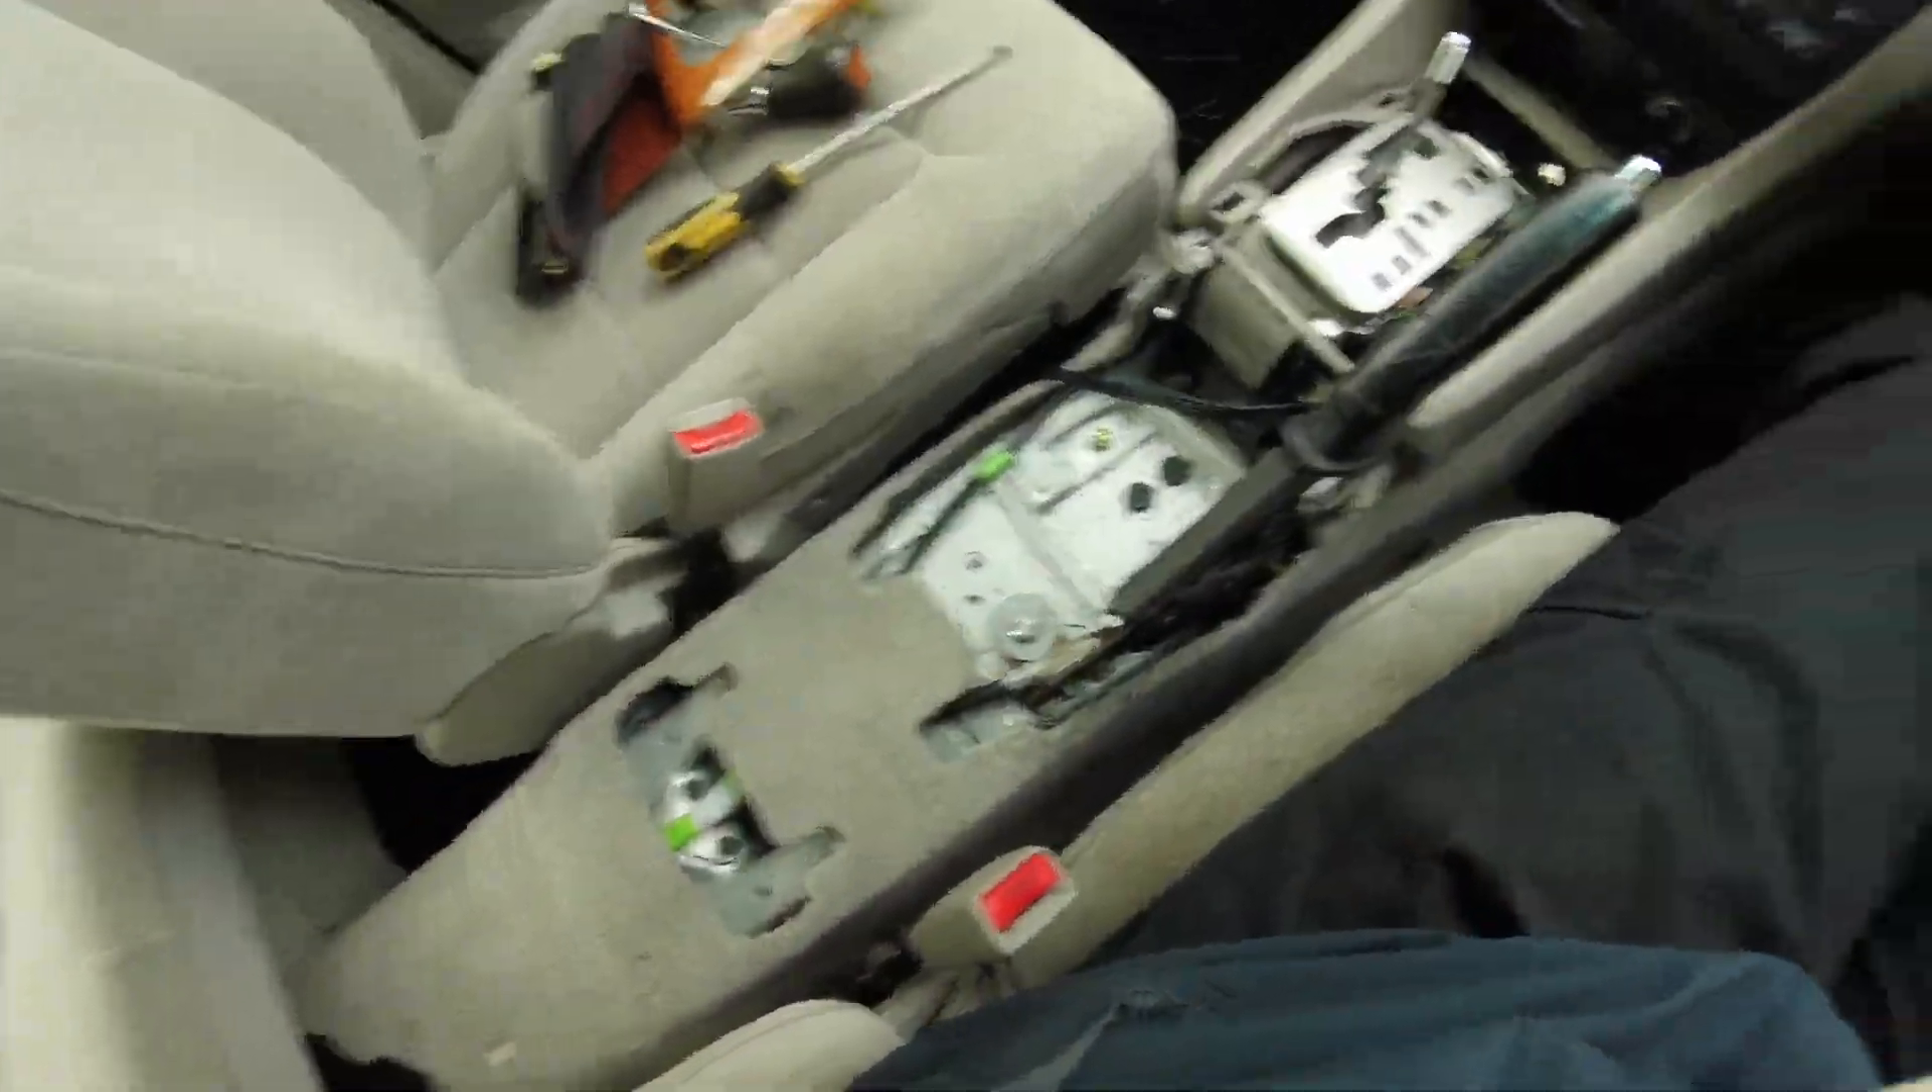Okay so i've removed the center console out the way just for a bit of room.